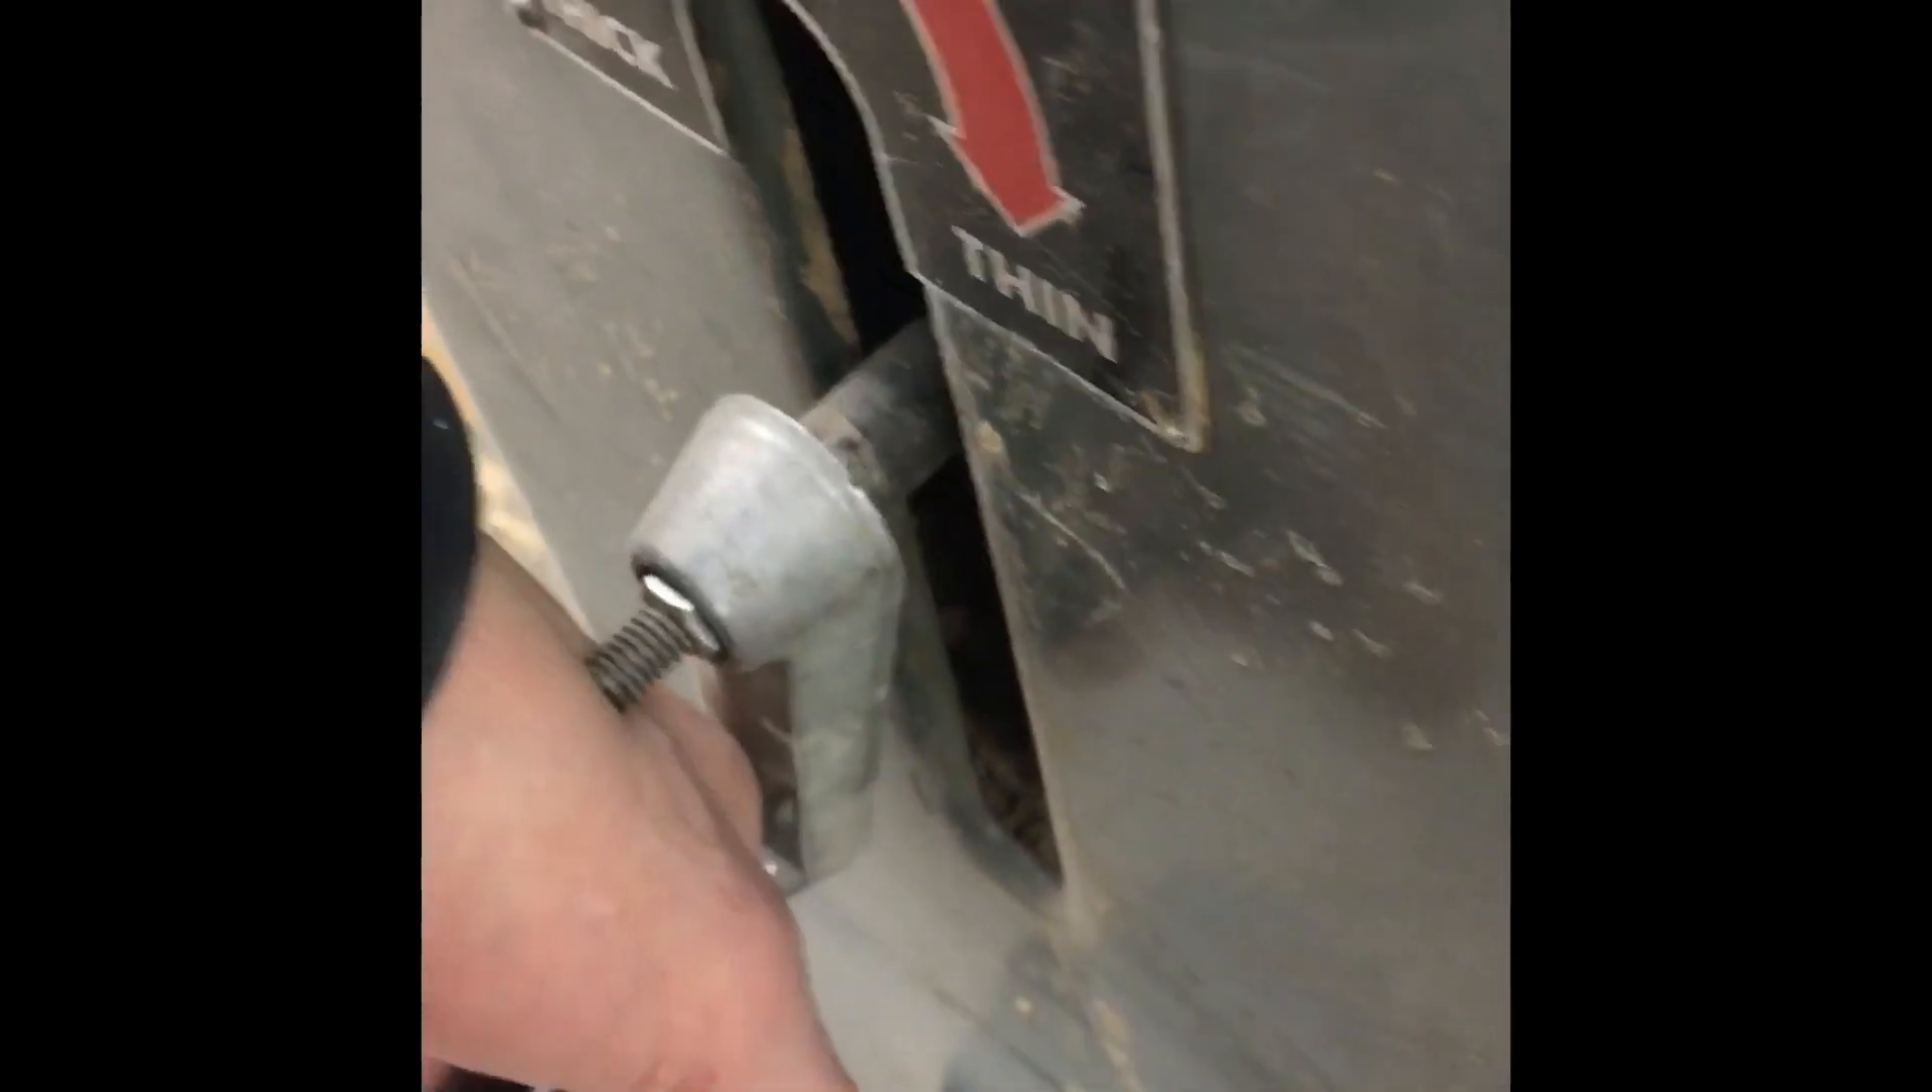There is this screw sticking out.